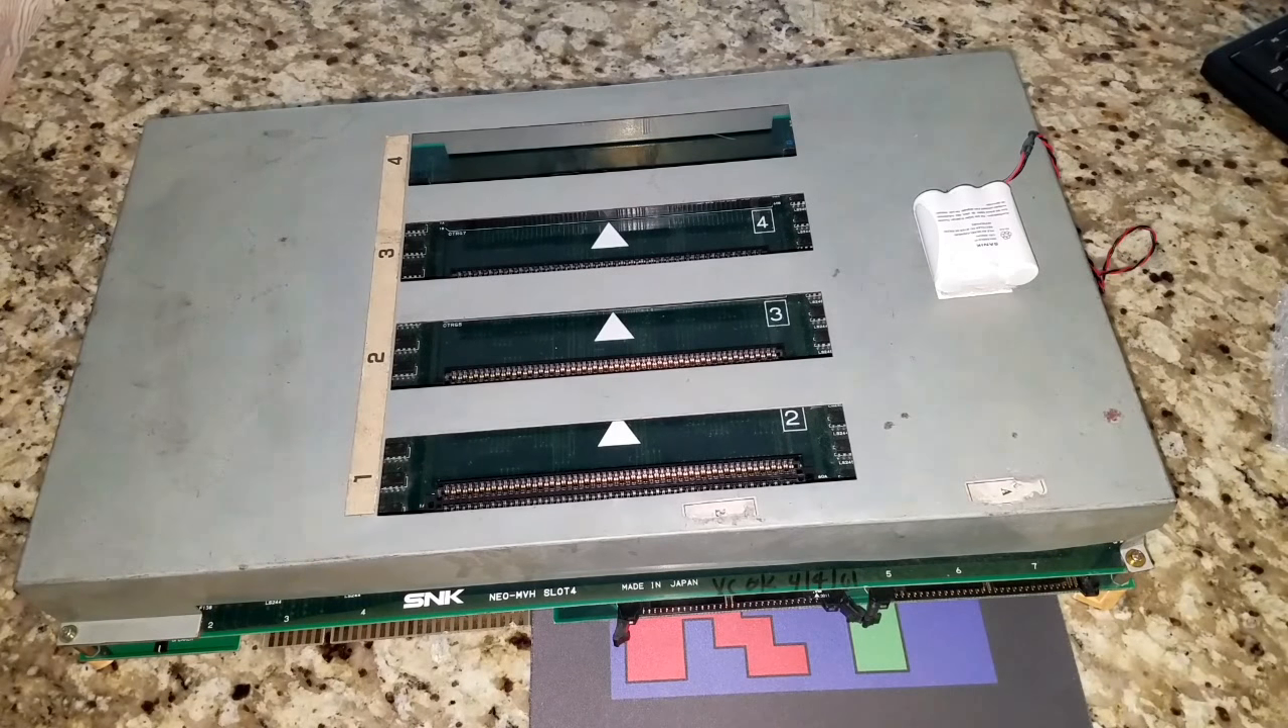All right, now I've got the unit fully reassembled.